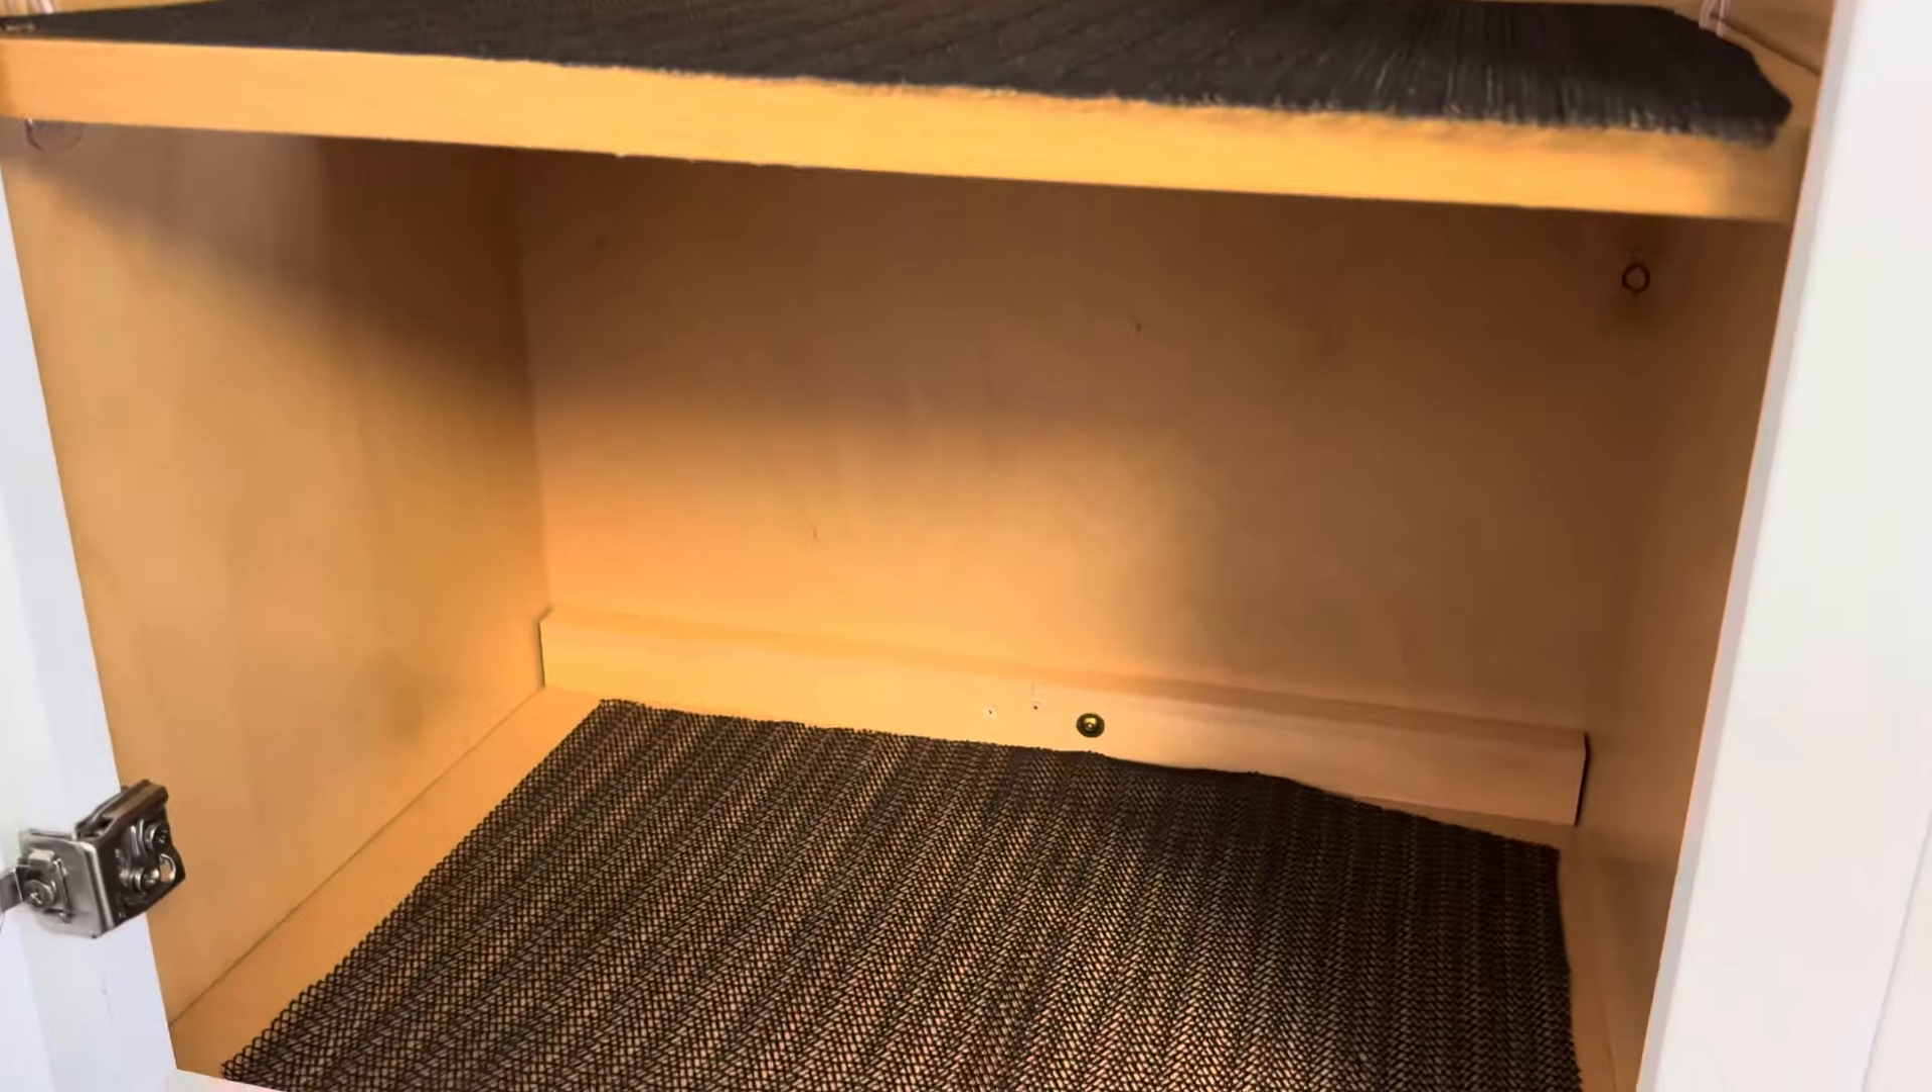Okay, guys, so I already went ahead and lined my shelves. It's not perfect, but it'll do.